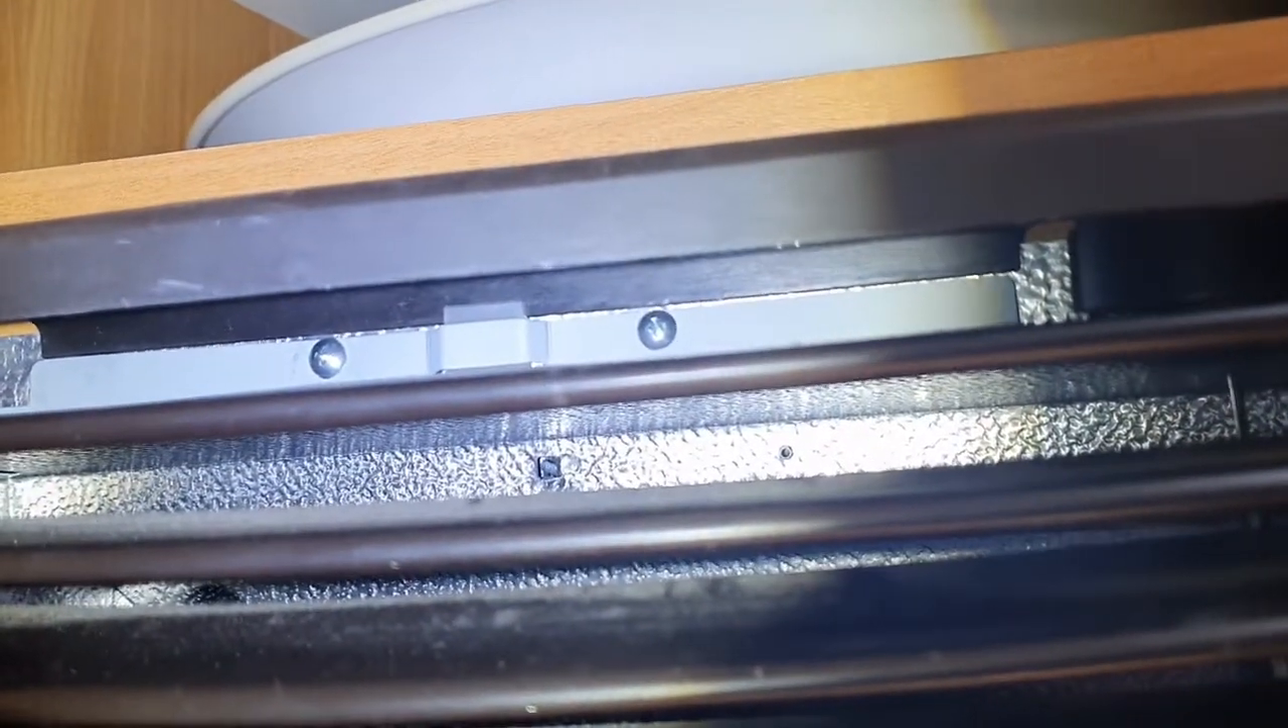So now it's all secured. You can see the two screws sitting in the top there.